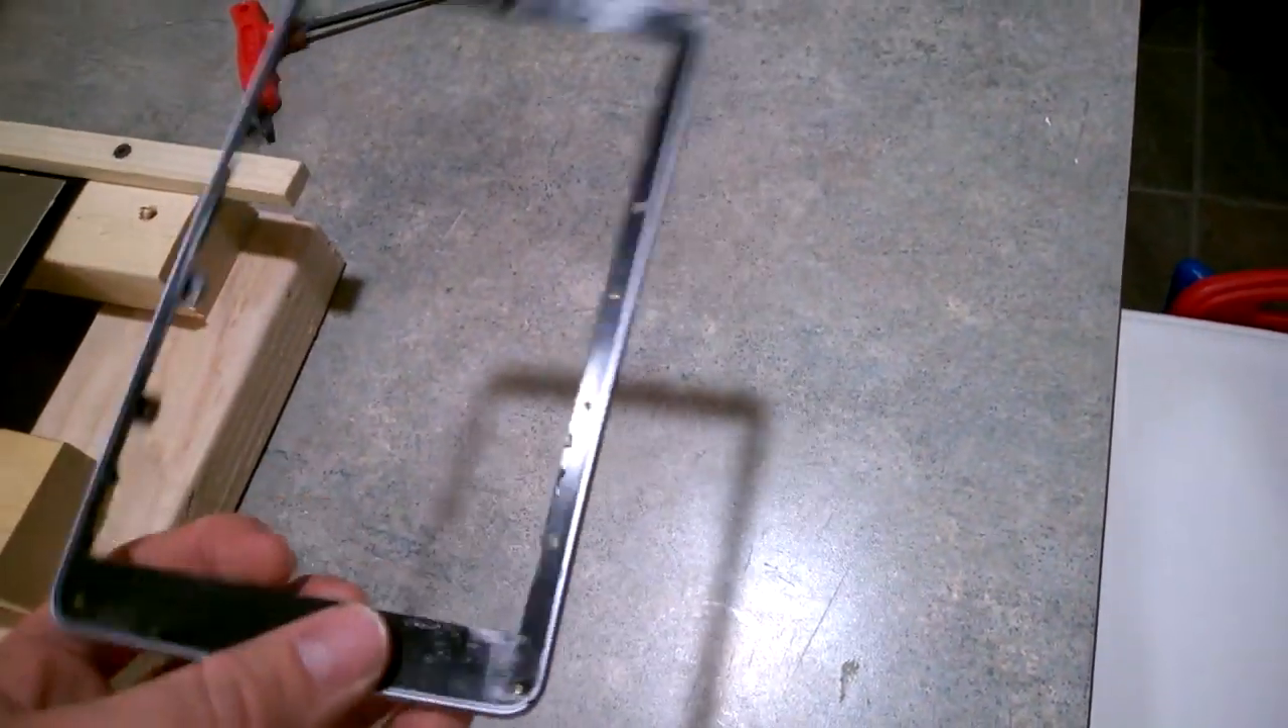And so i got the bezel separated from the unit which was kind of a pain.